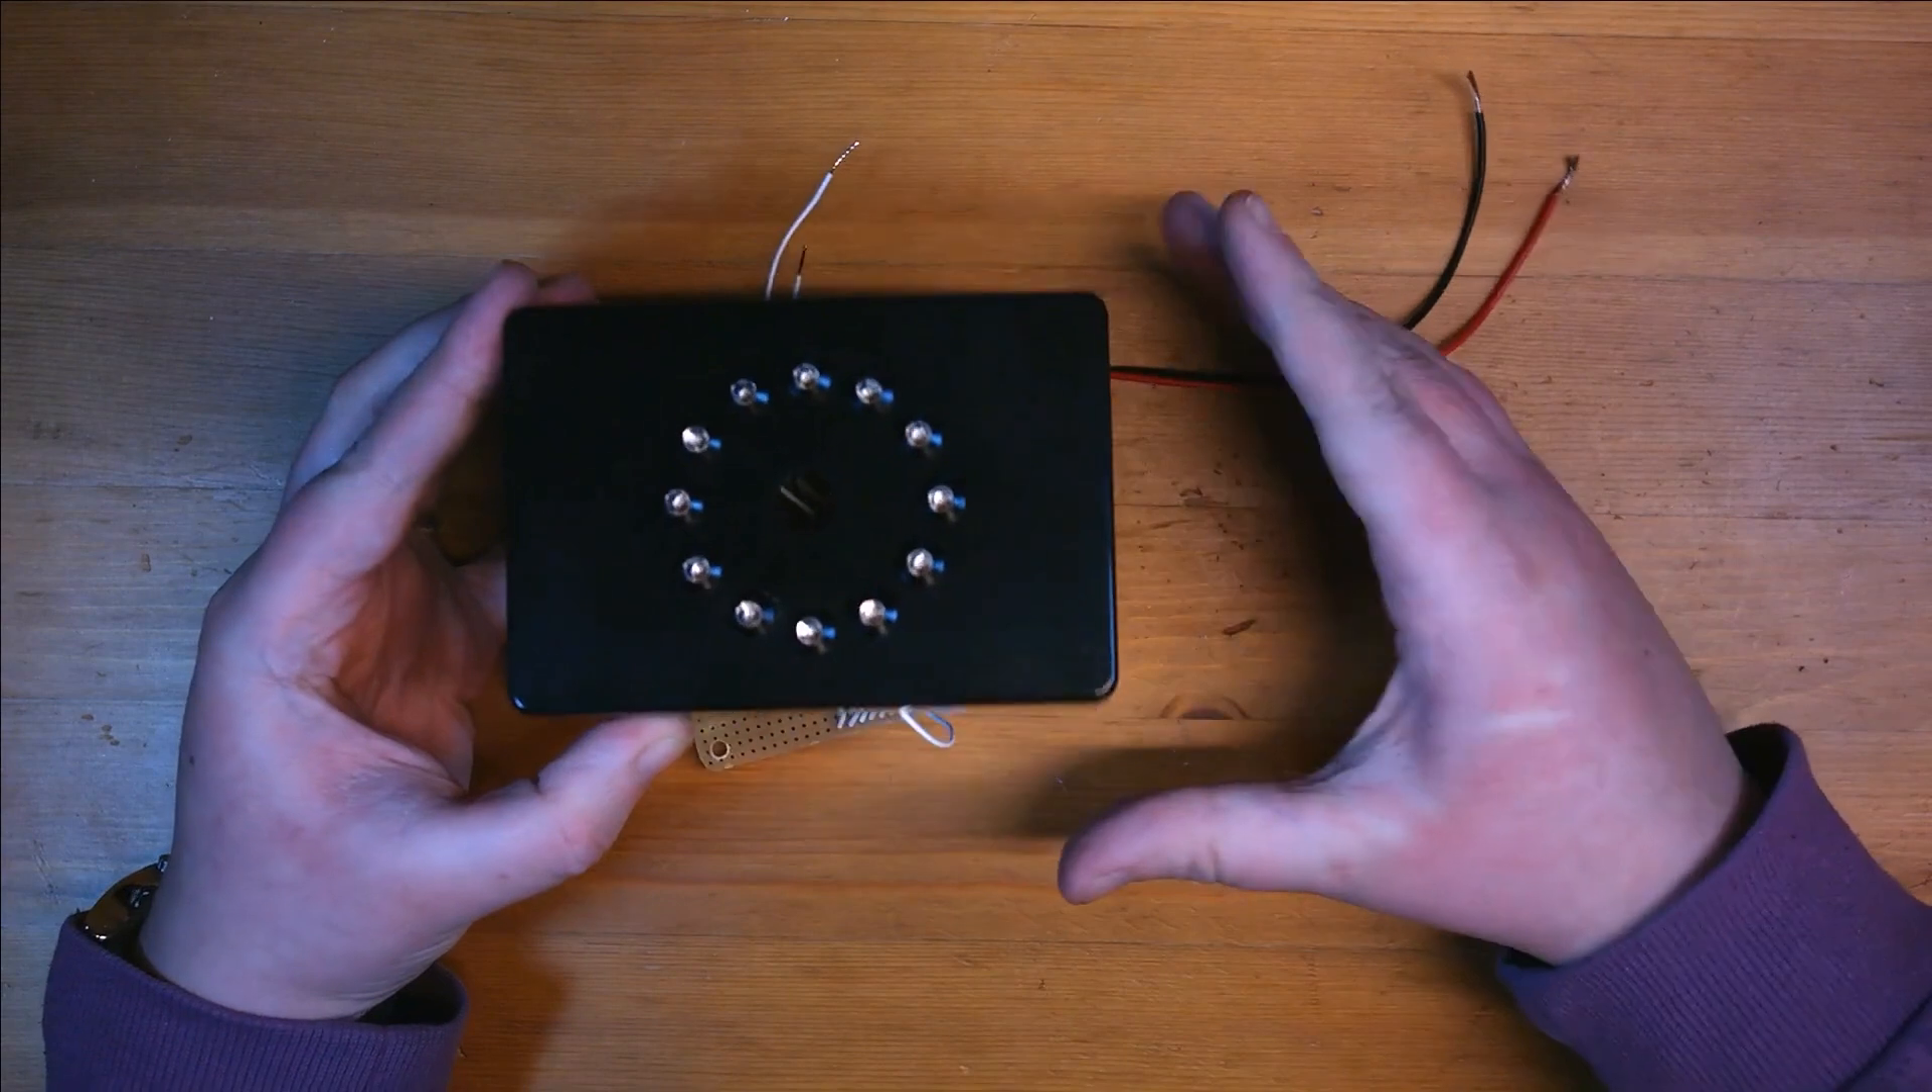So now we've got our LEDs. I've also got the button to go in the middle.